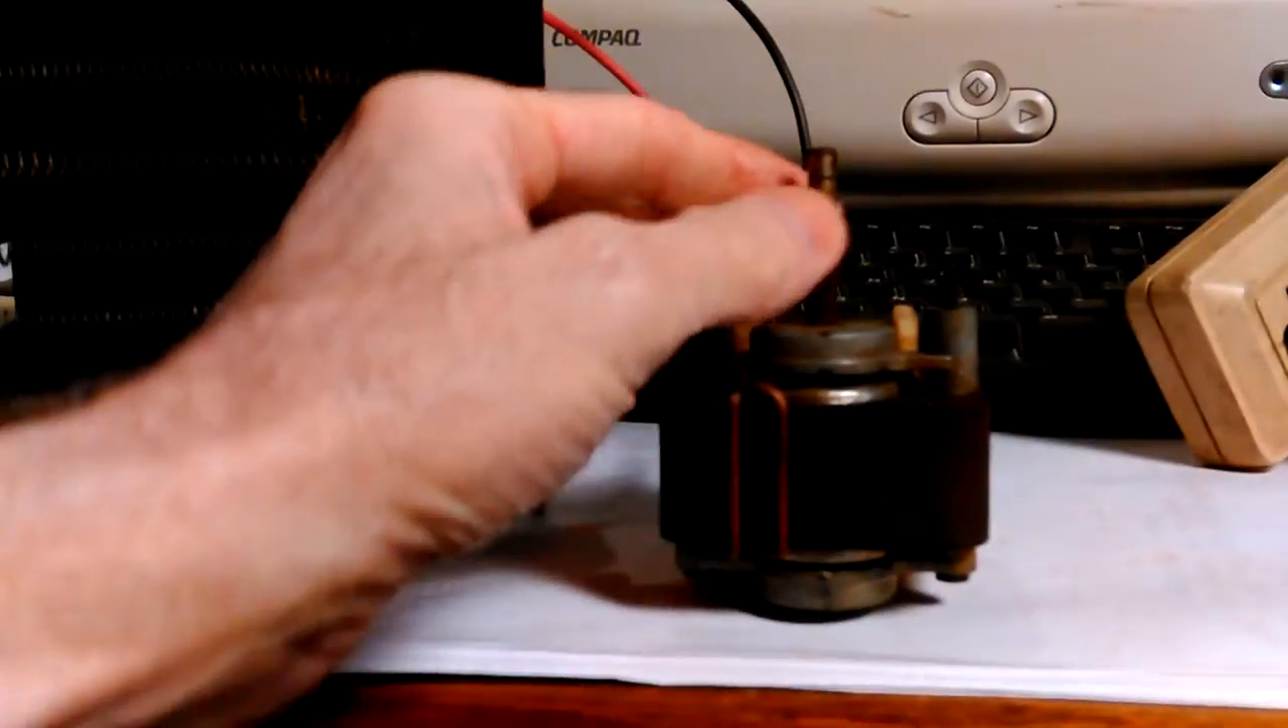I did get the motor out.